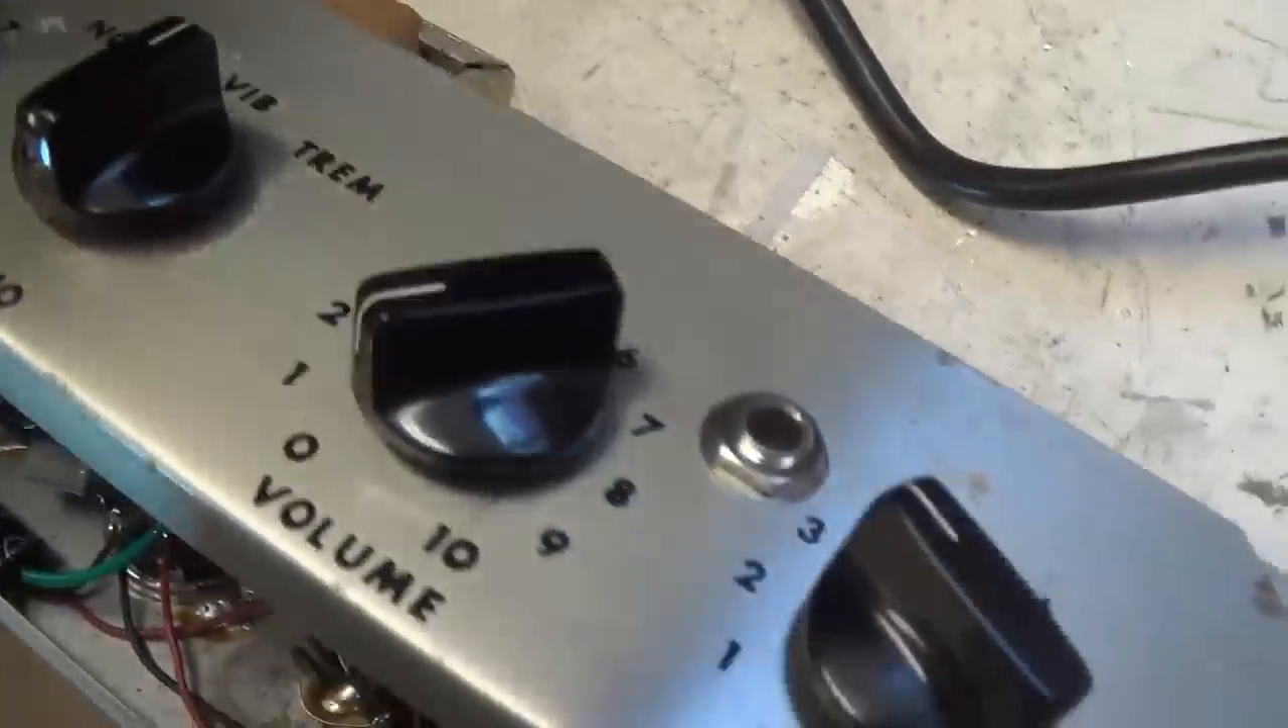Alright, the new quarter -inch input jack is in place and not terribly obtrusive, I don't think.